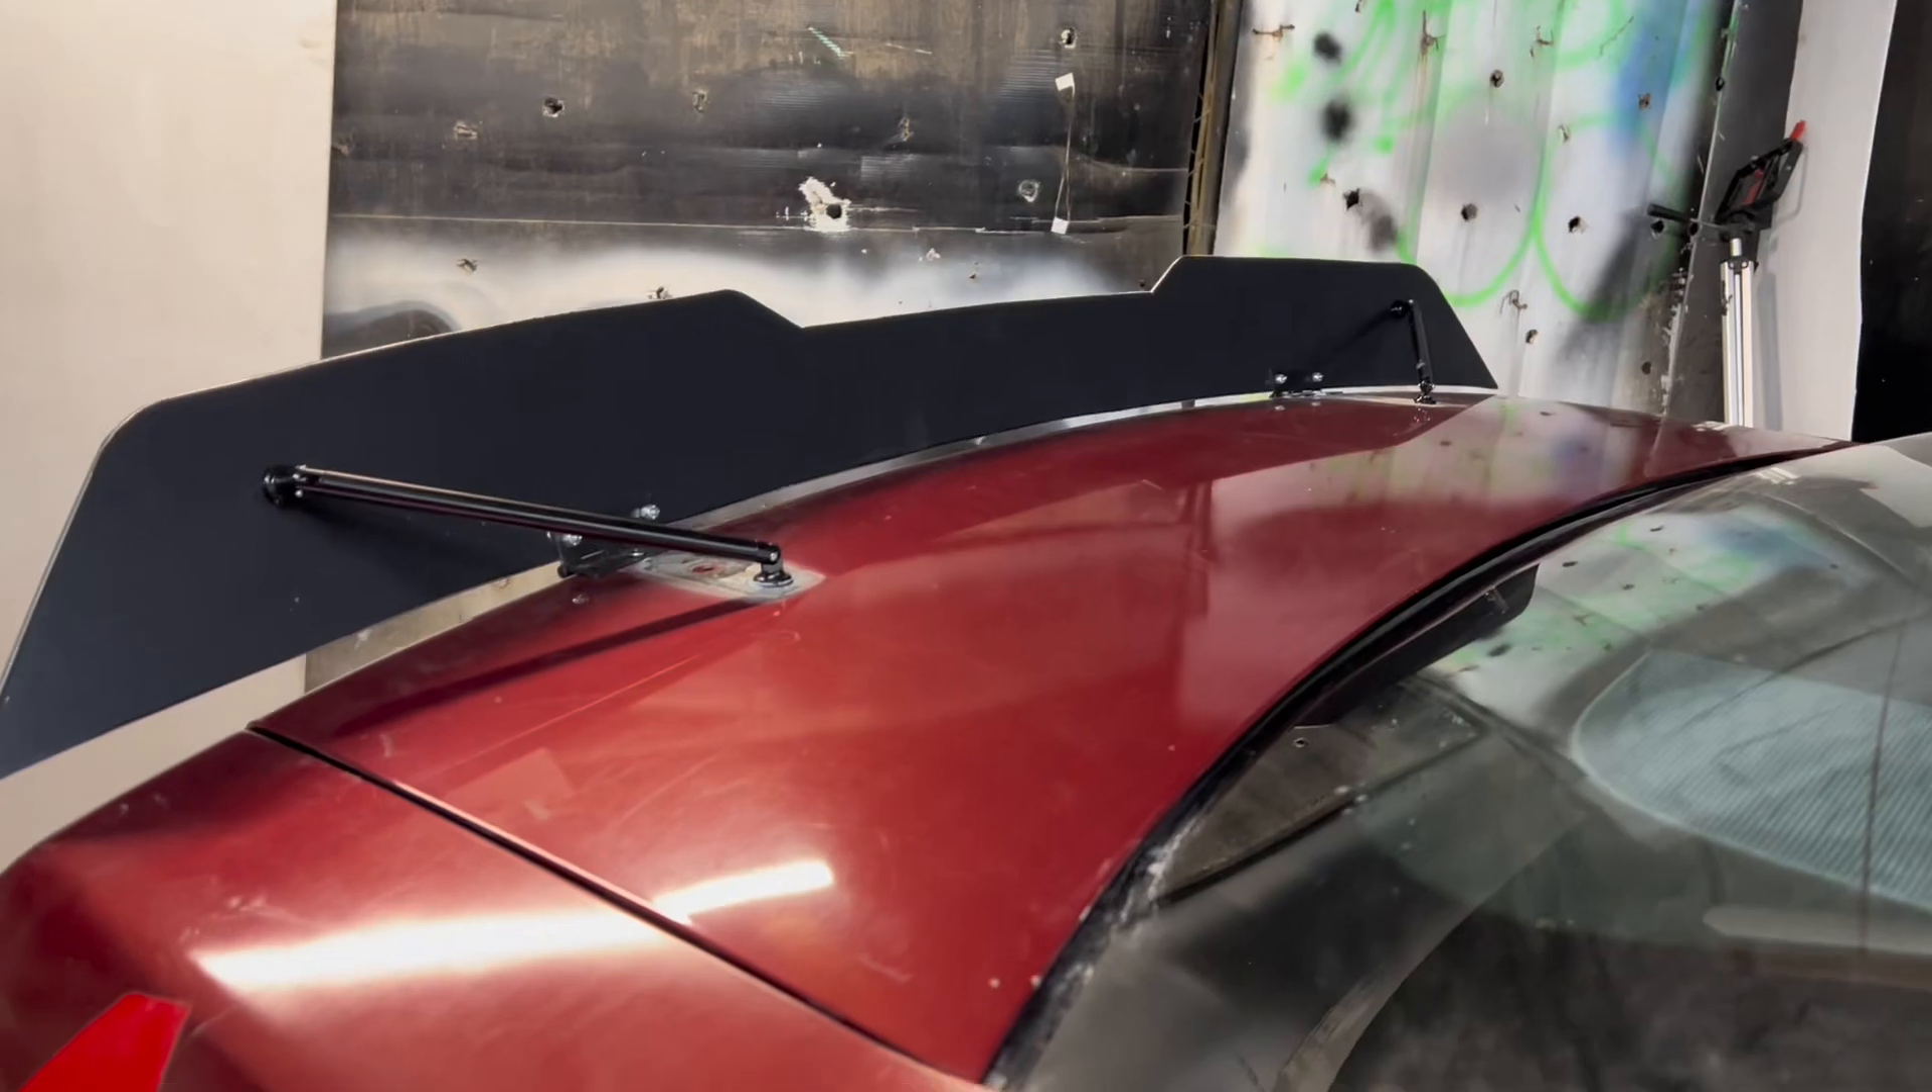Pues ya quedó instalada la pieza del alerón amigos.